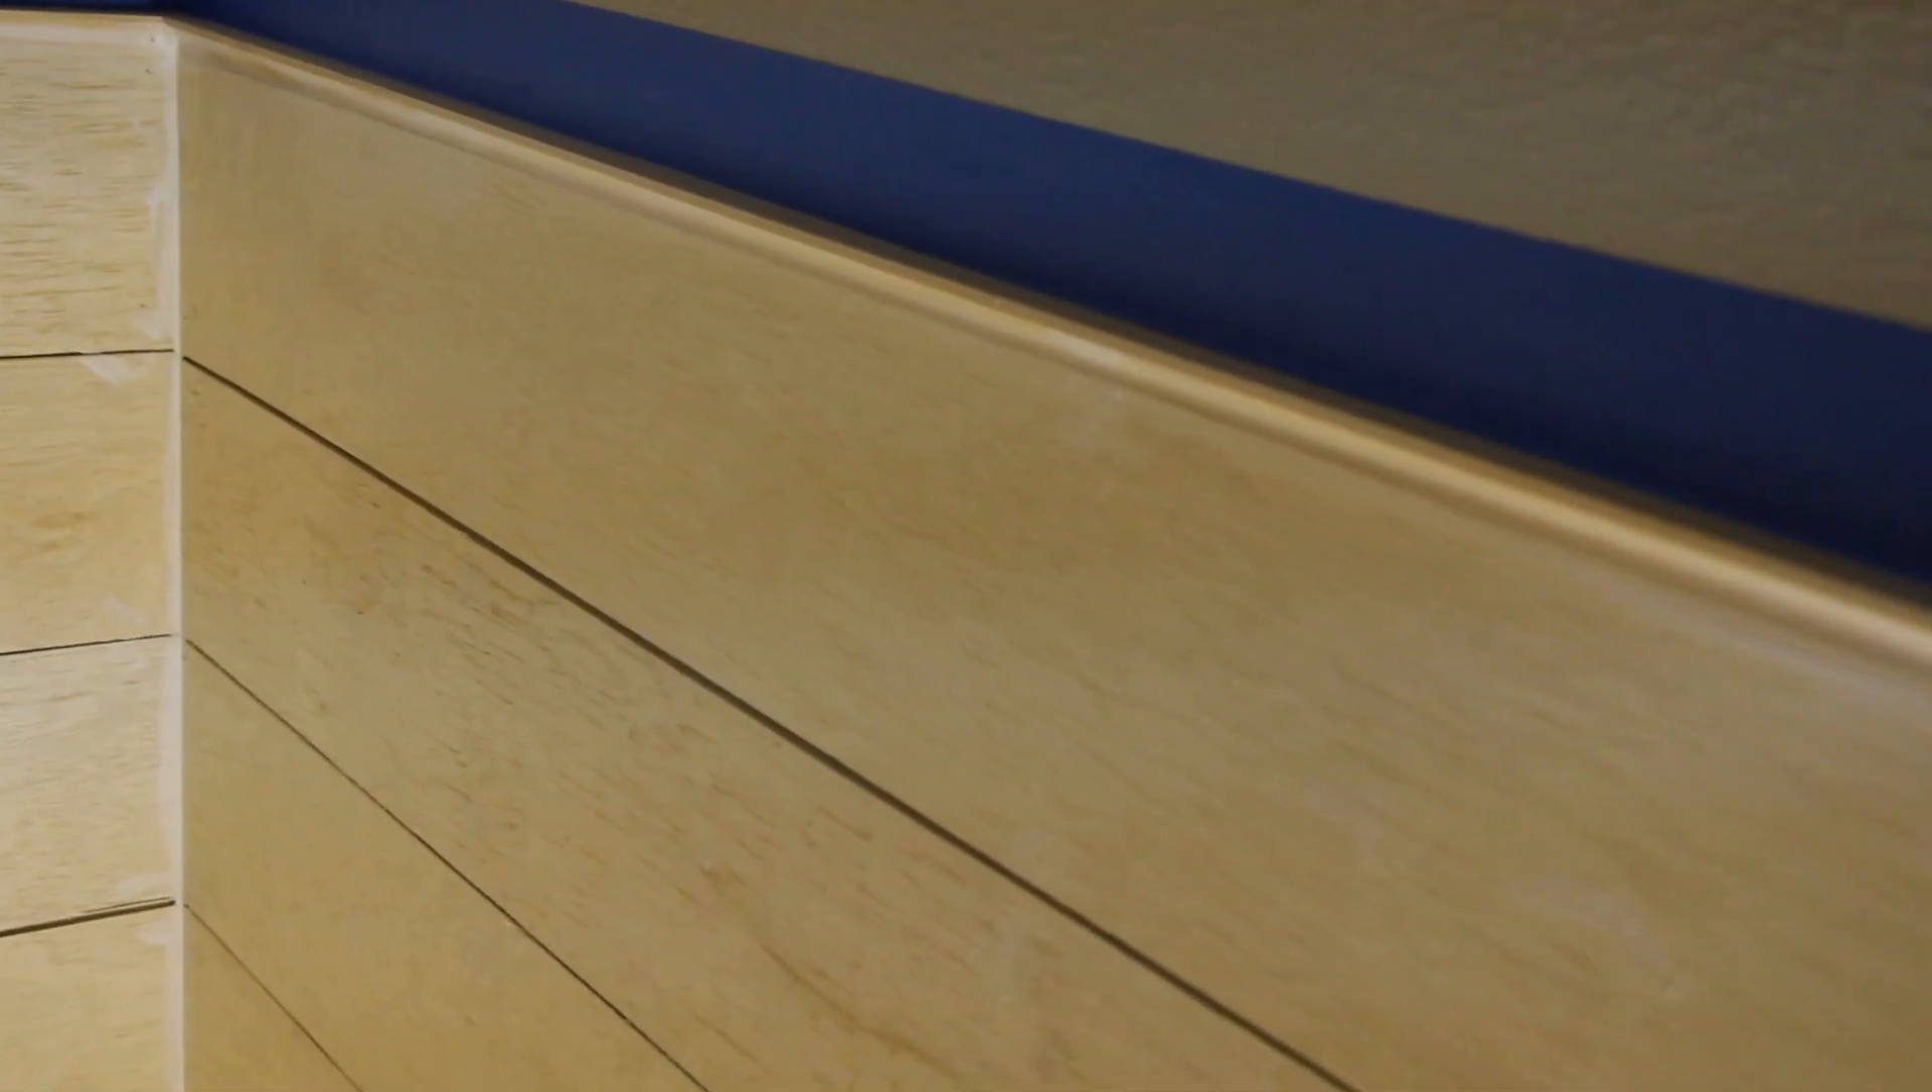As you can see, we topped everything with a decorative edge.